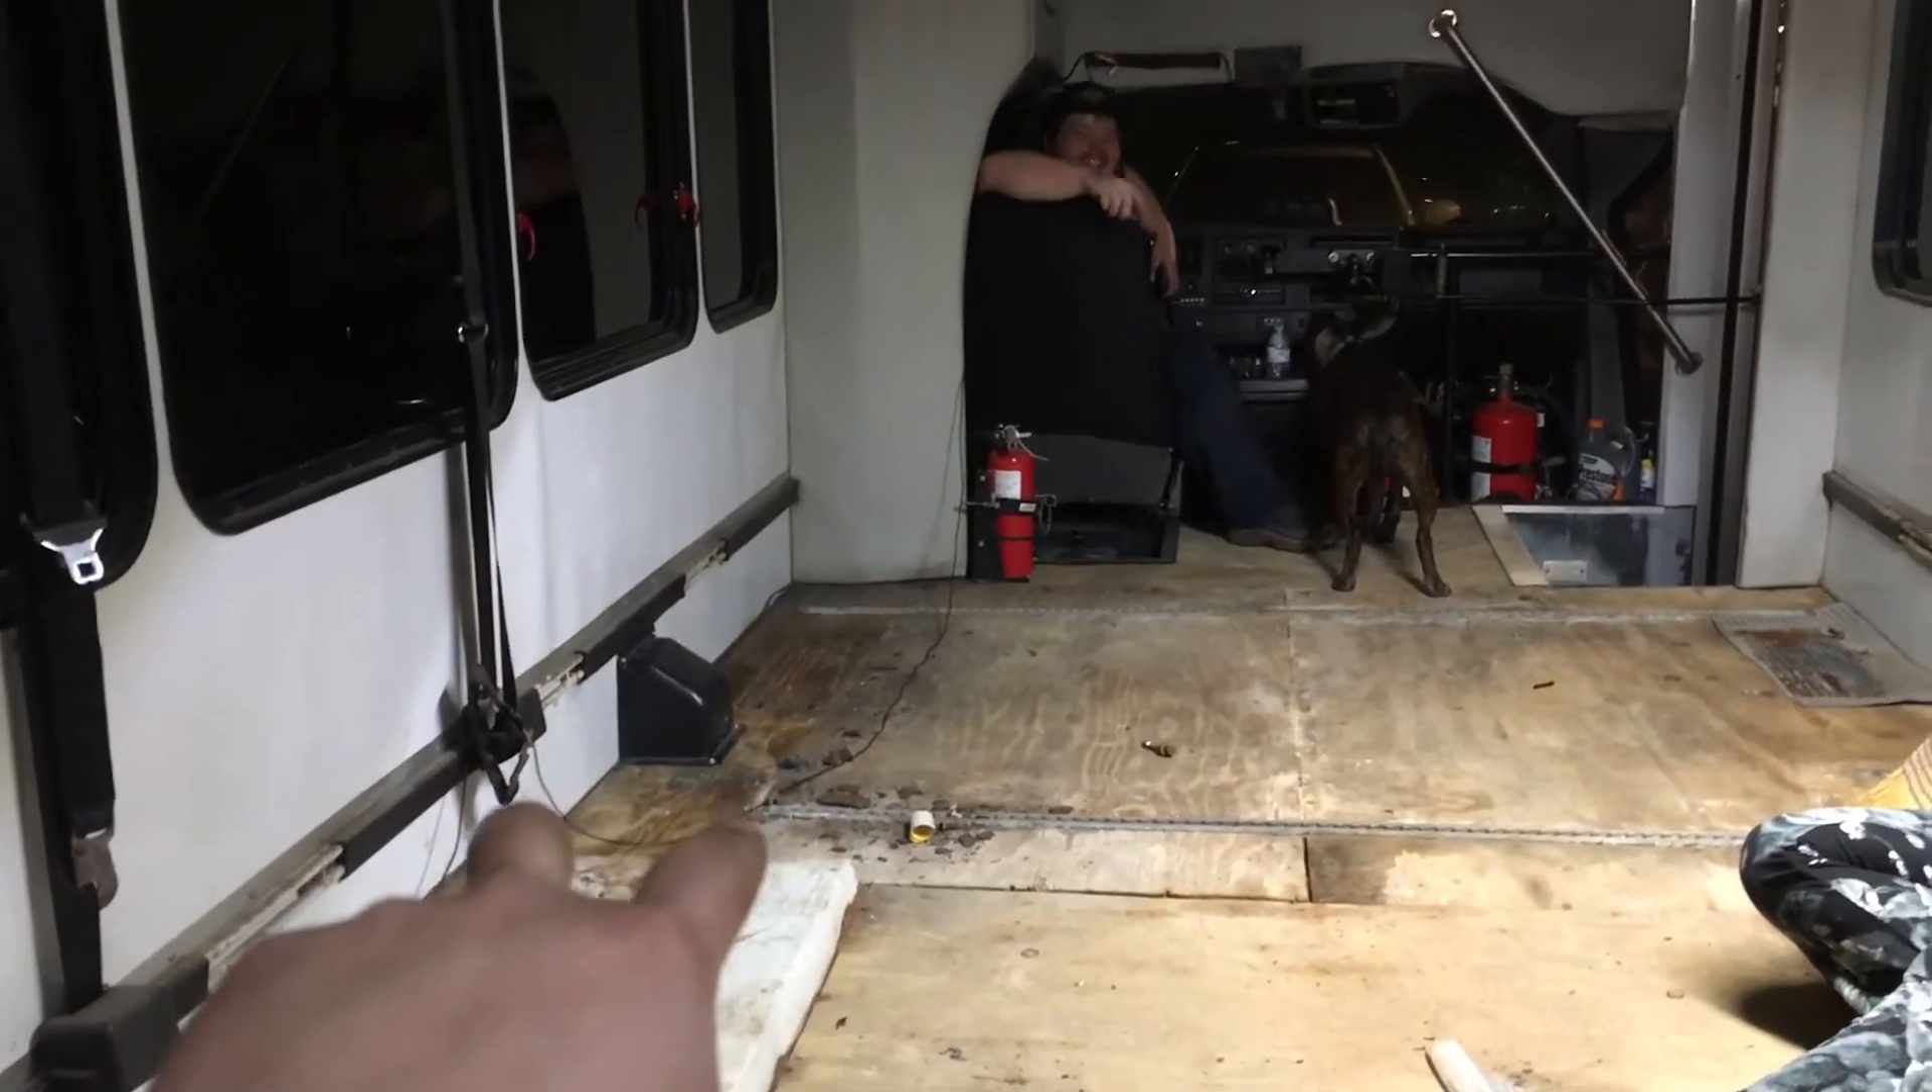Mr. Jesse has finished taking all of the passenger seats out.